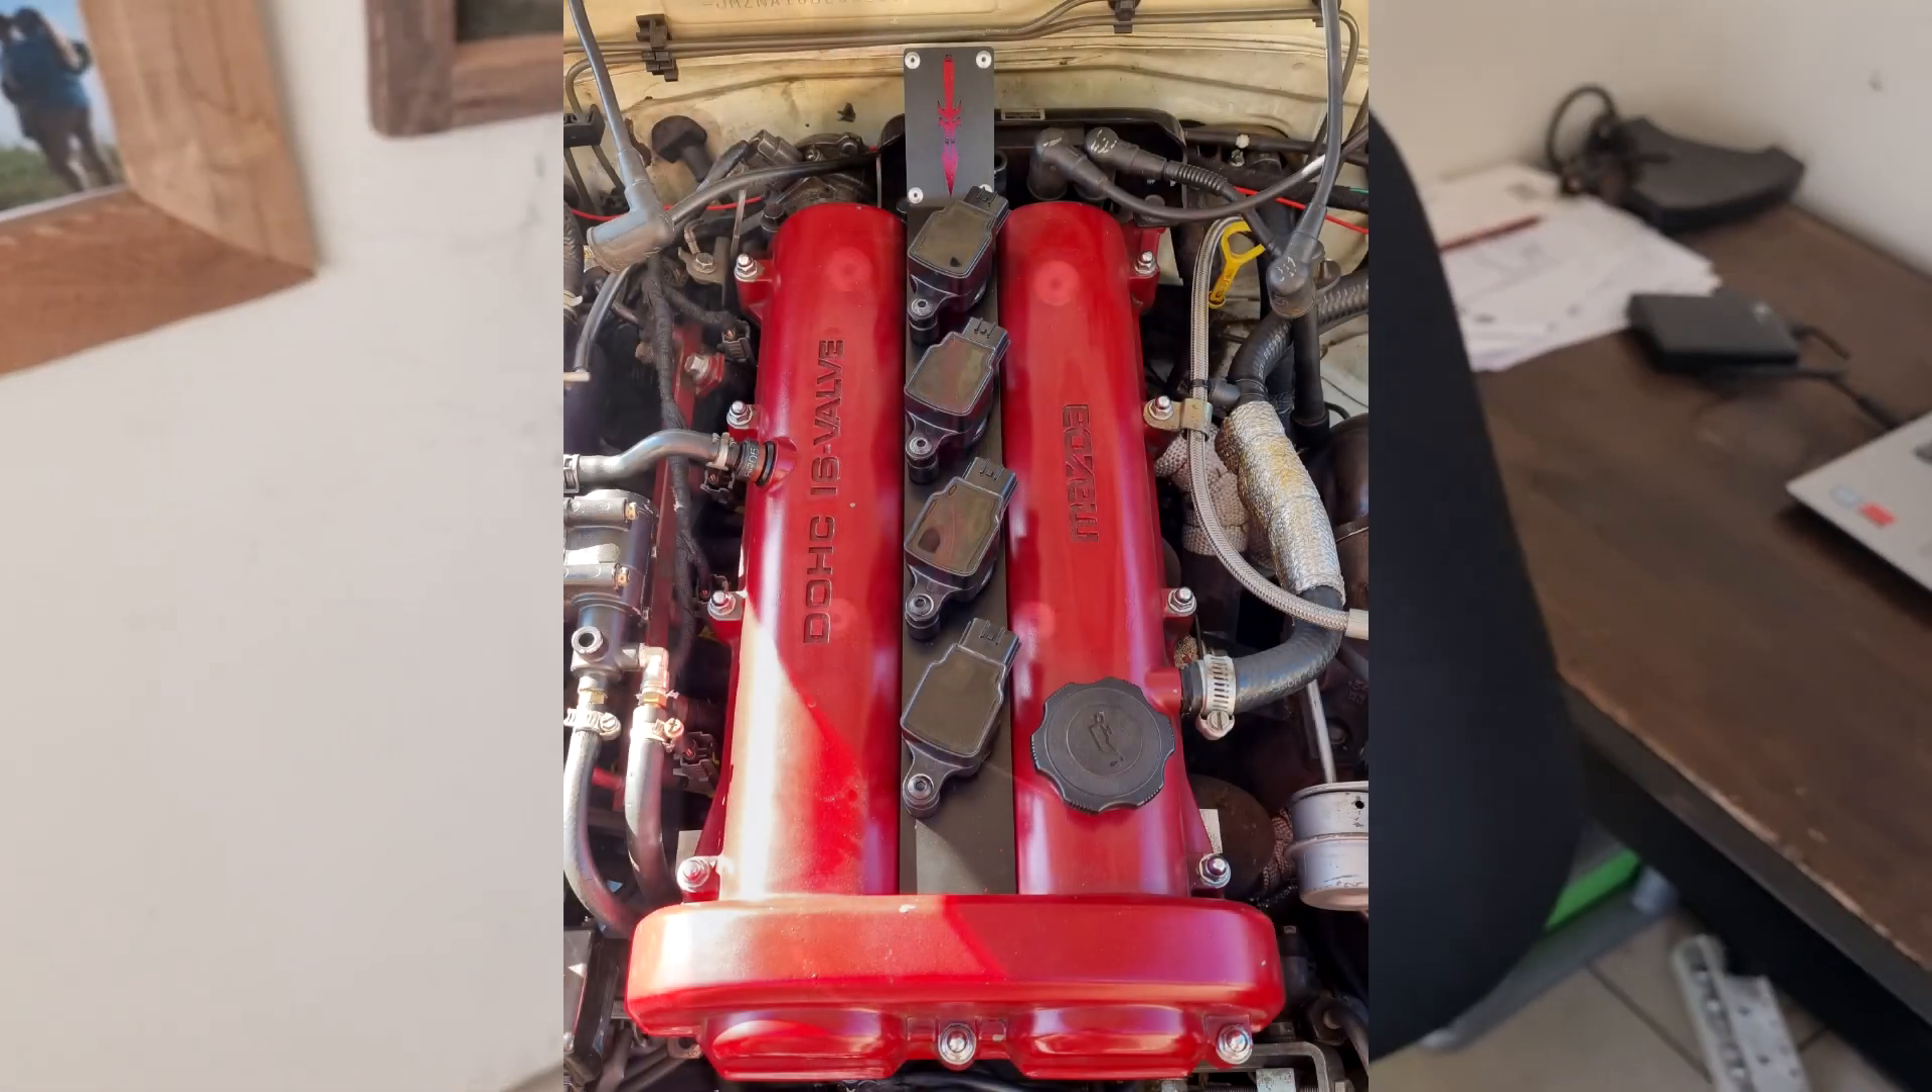You can see the coils are actually in.